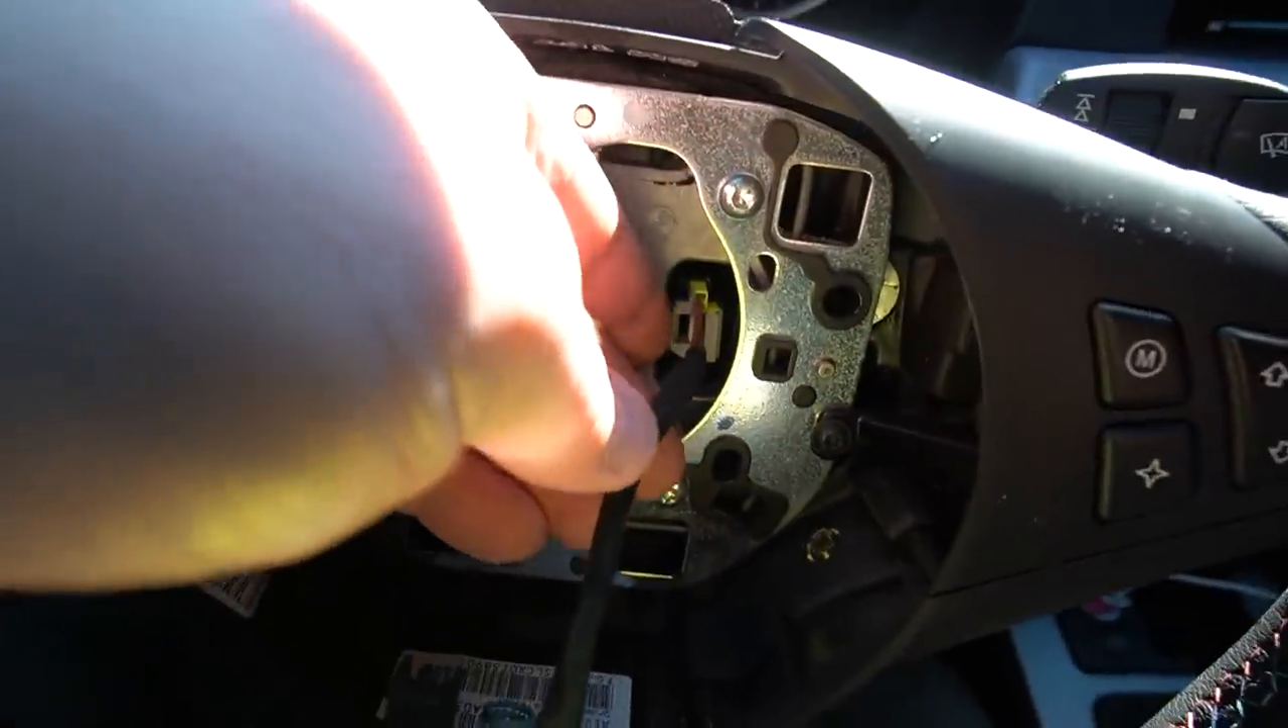All right so we have the airbag off so all we got to do now is disconnect this.